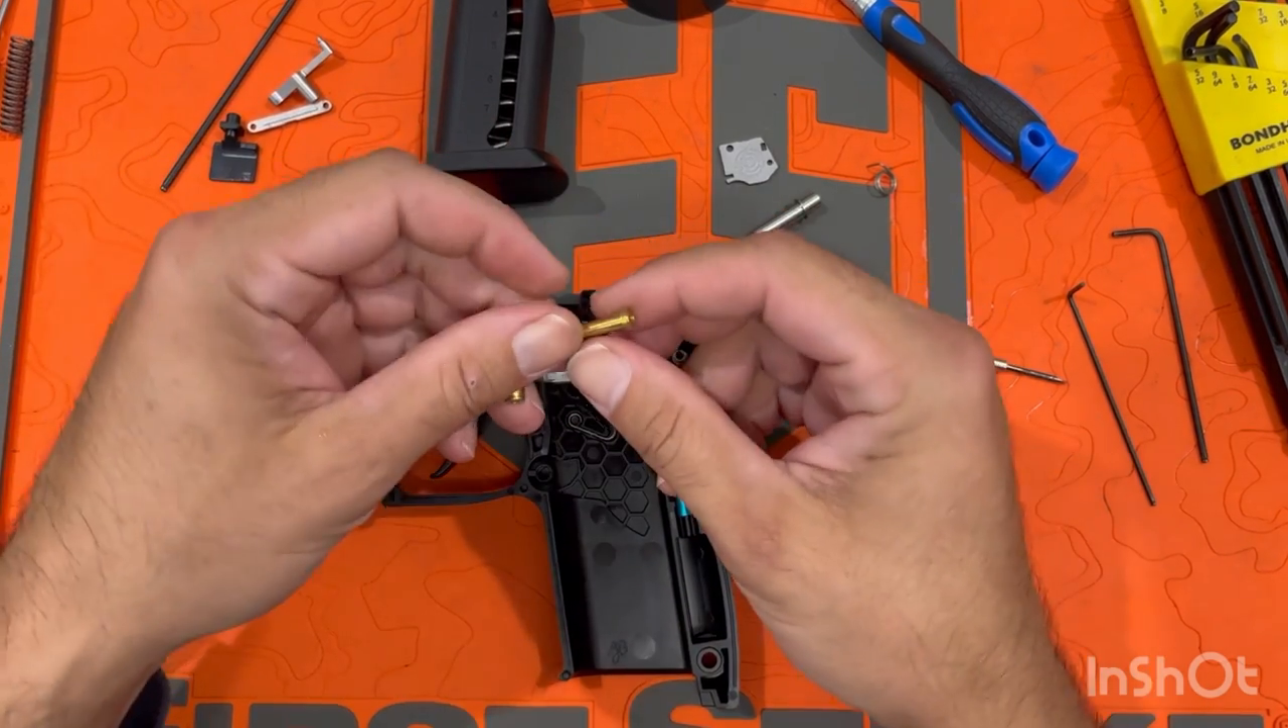We need to get this brass pipe back in here.